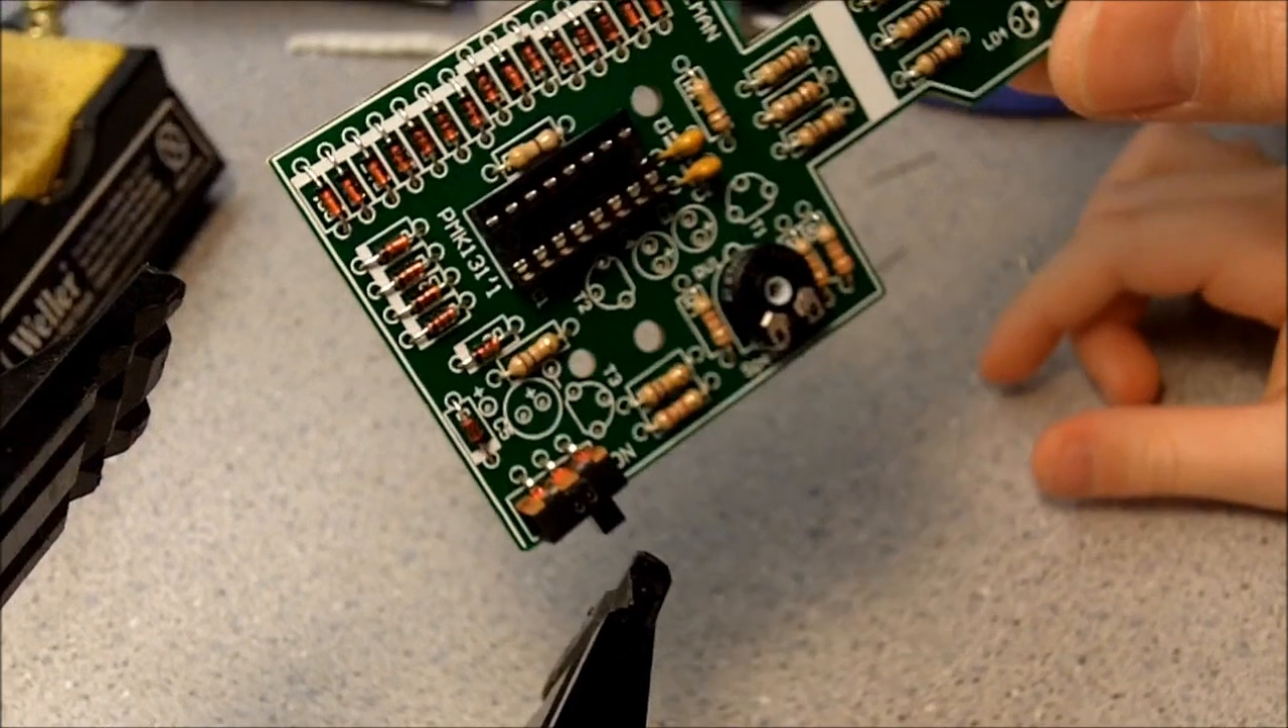Awesome, you got your socket installed.